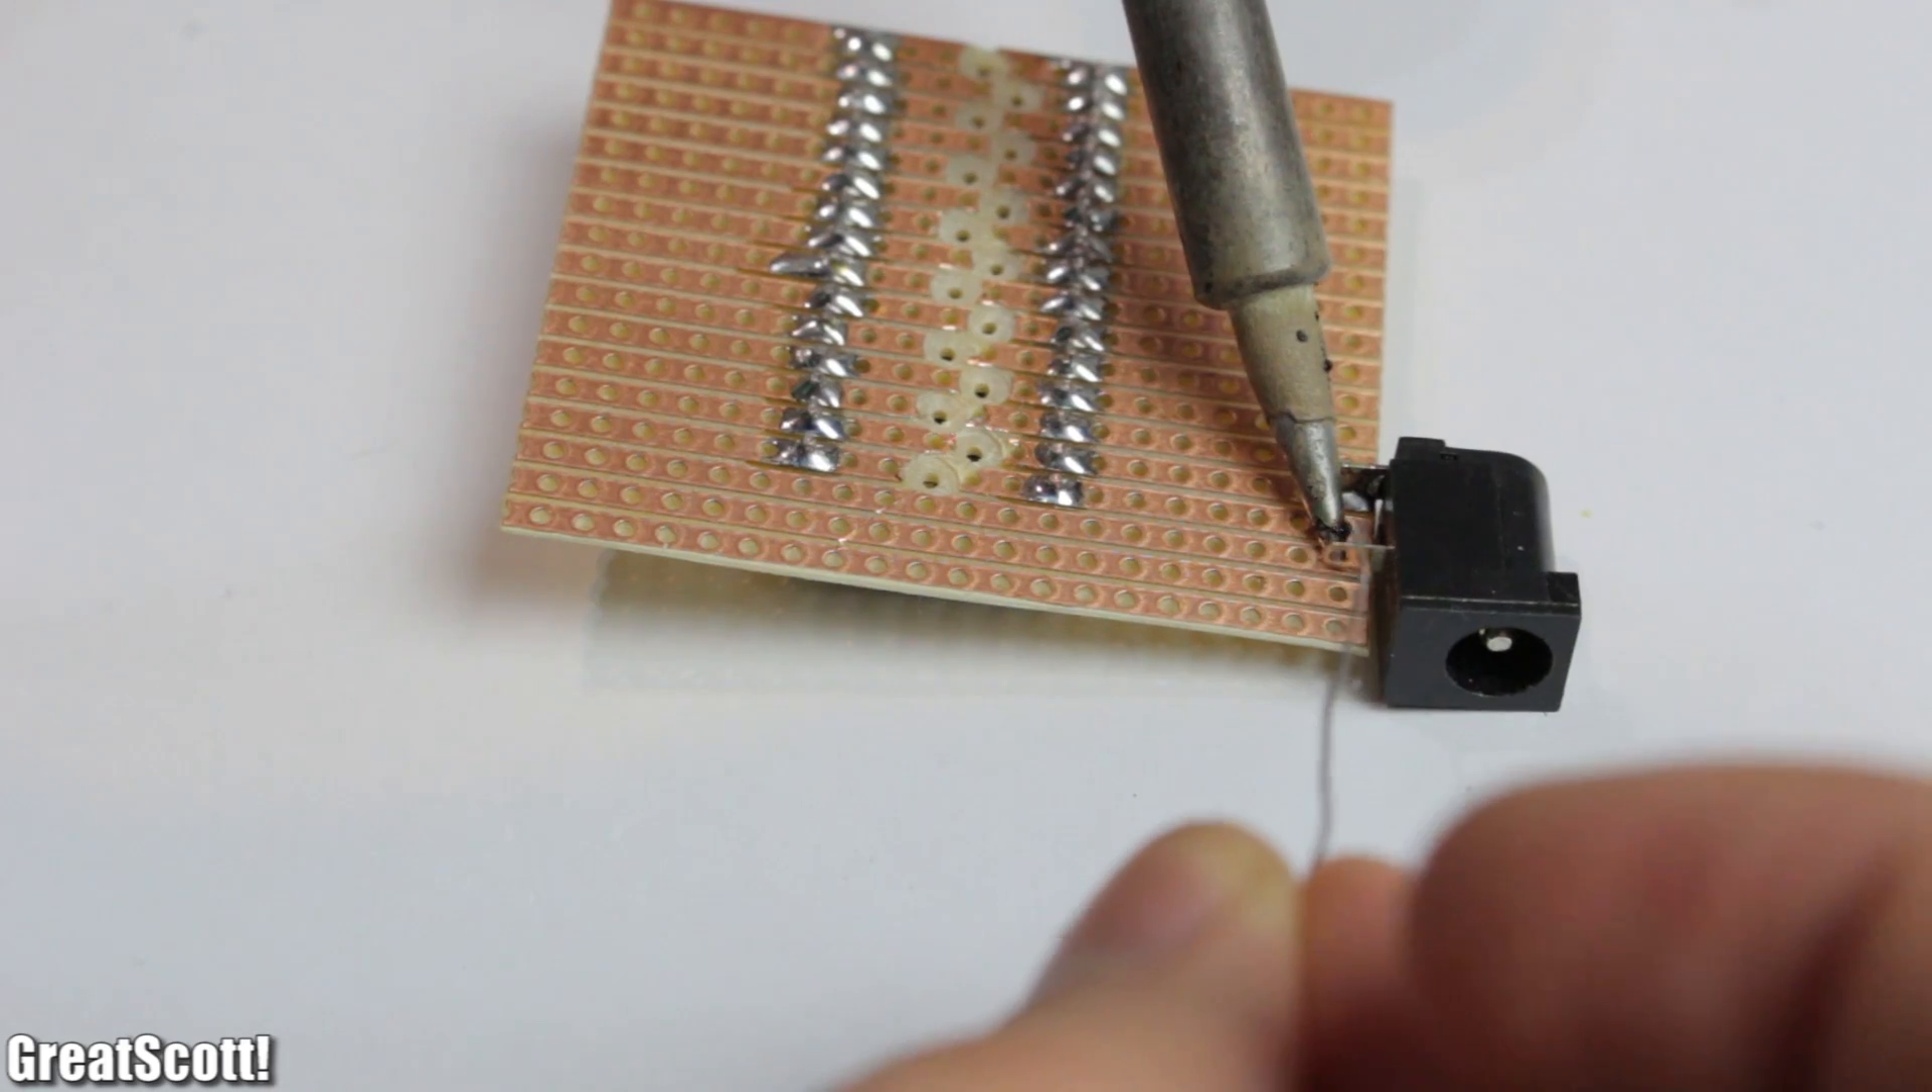And I also needed to solder this DC jack sideways, because I was too stupid to enlarge the holes of the PCB.